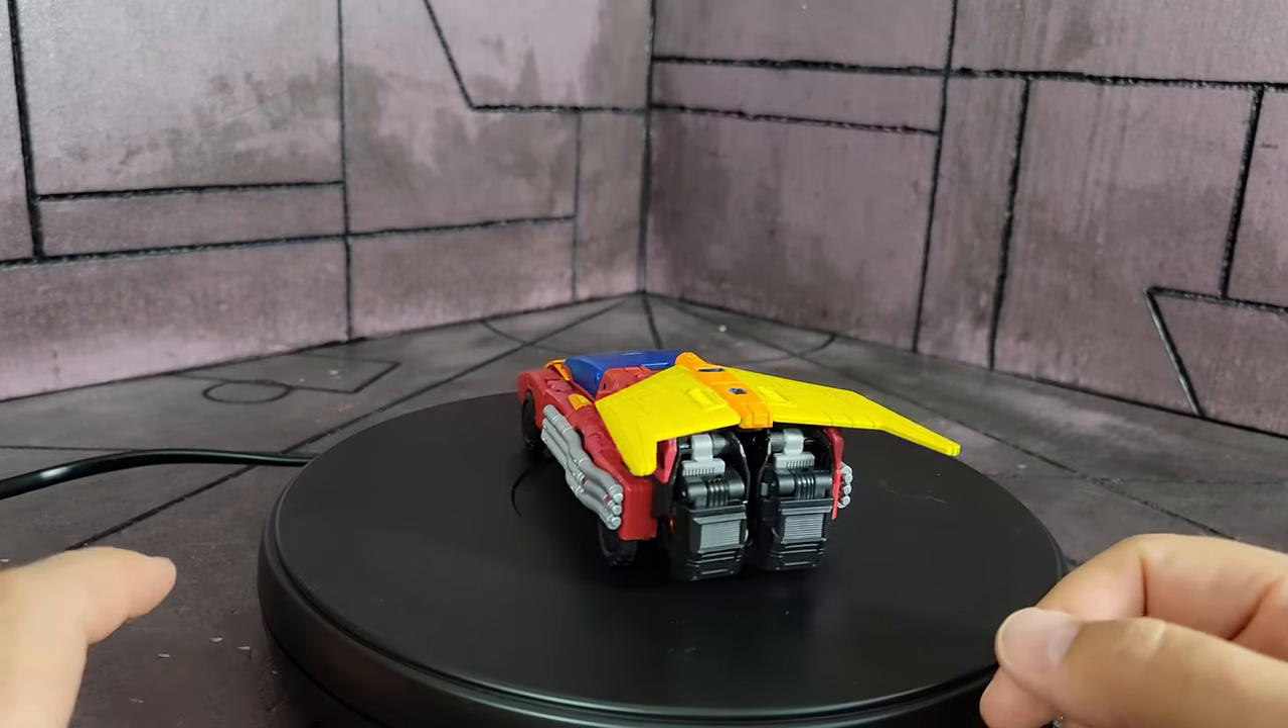His feet kind of are very blatantly sticking out of the back.